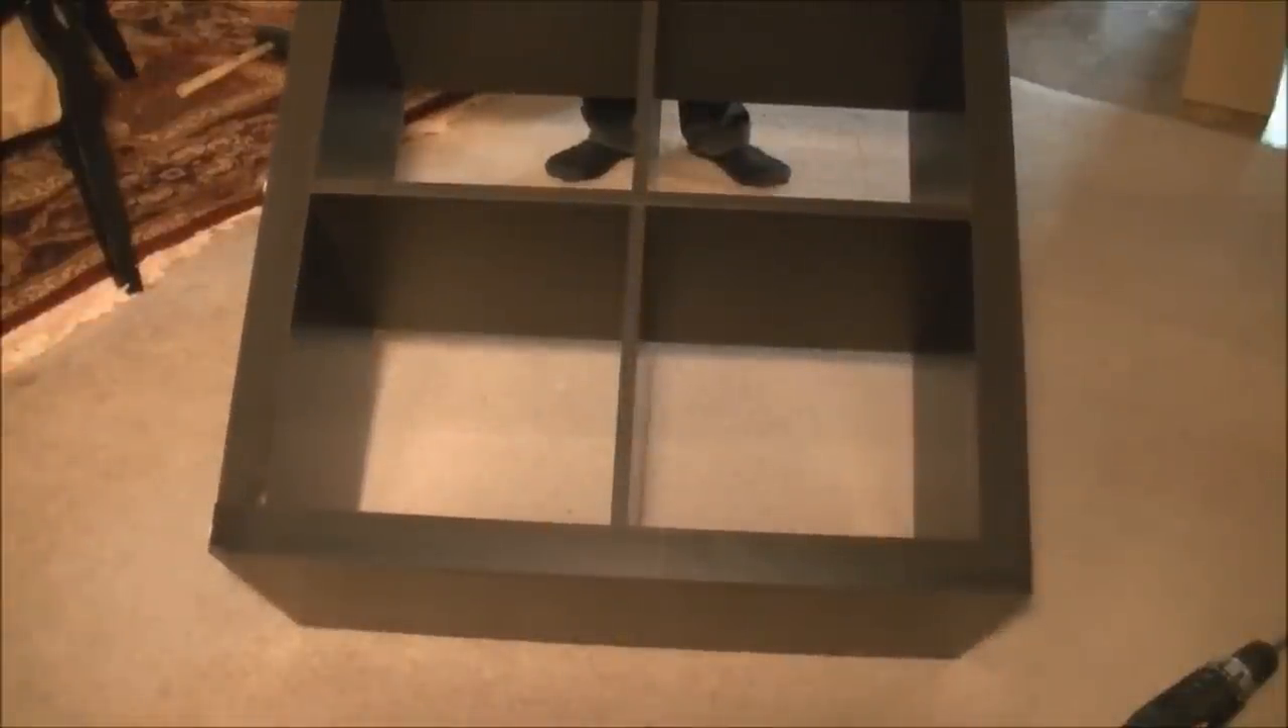Alright, so there you go. Fully assembled unit.